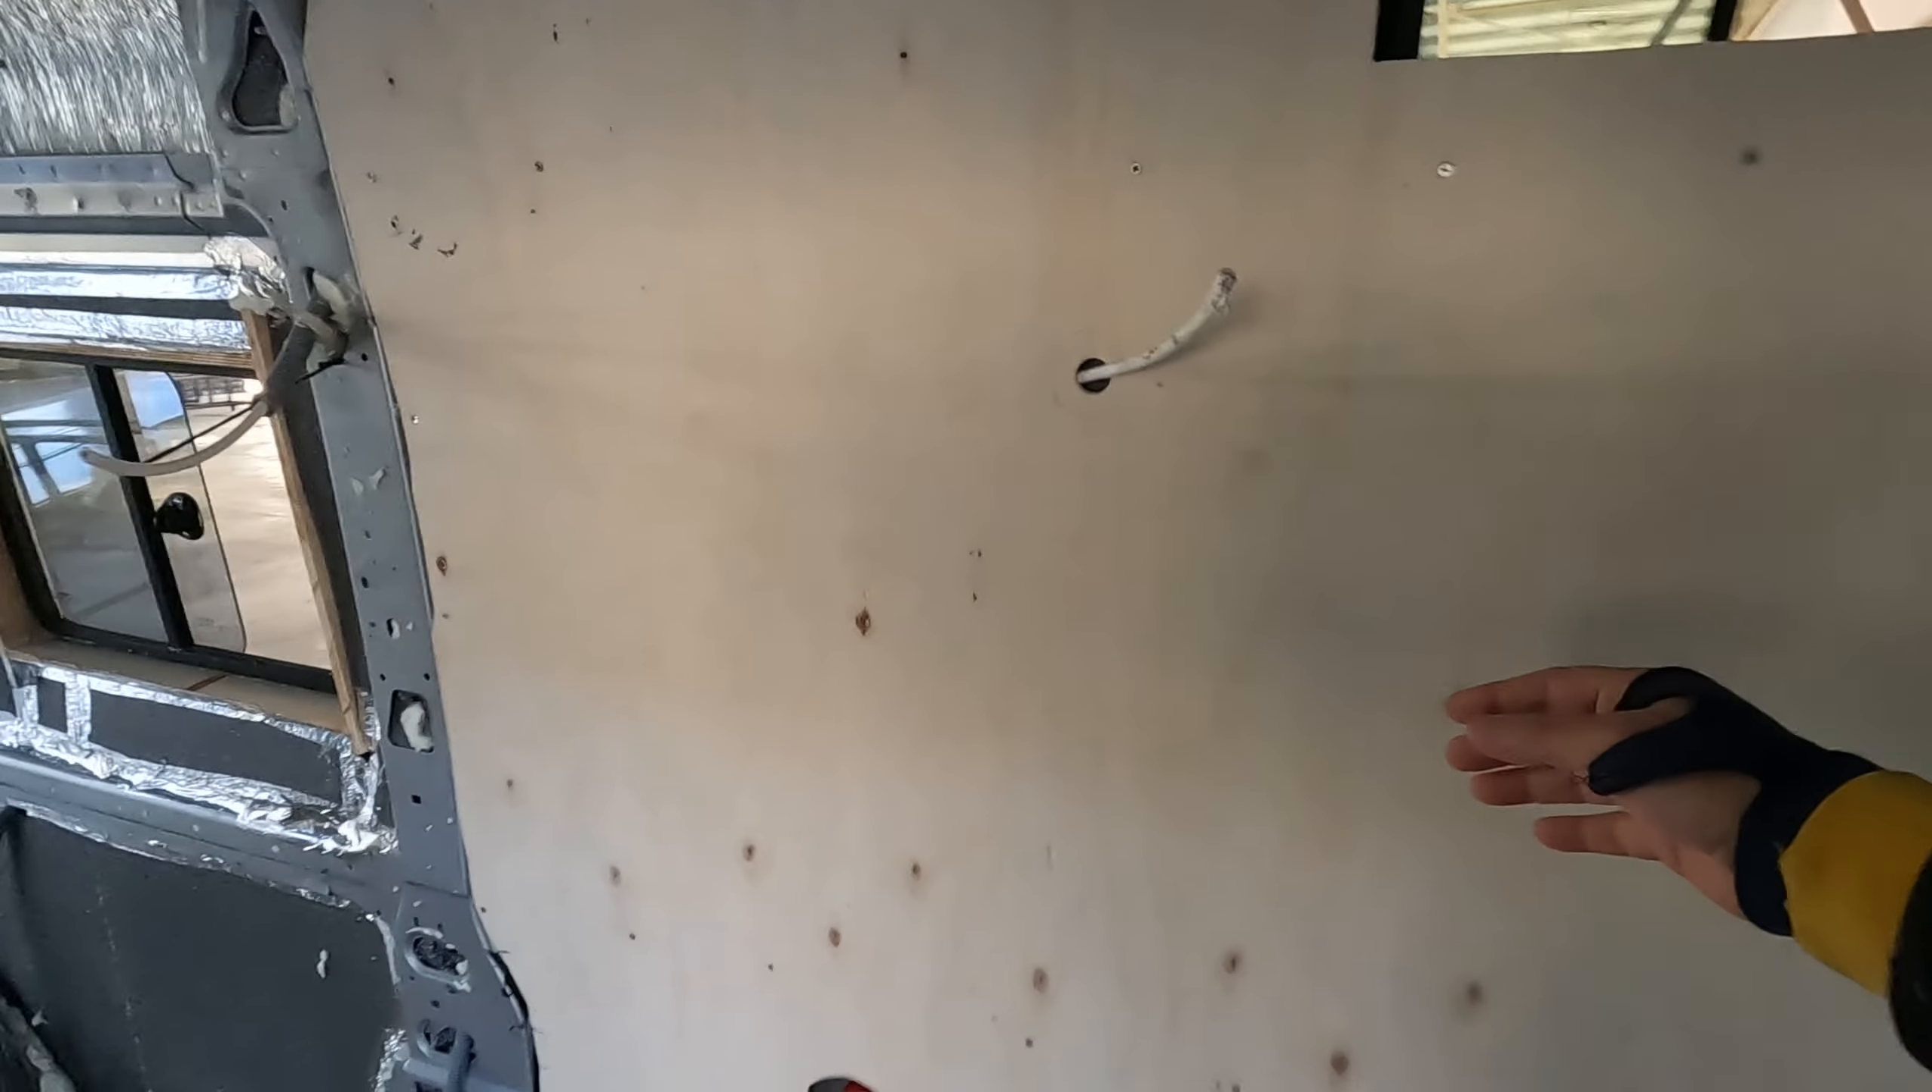Bu arada banyonun duvar kaplamasını monte ettim.